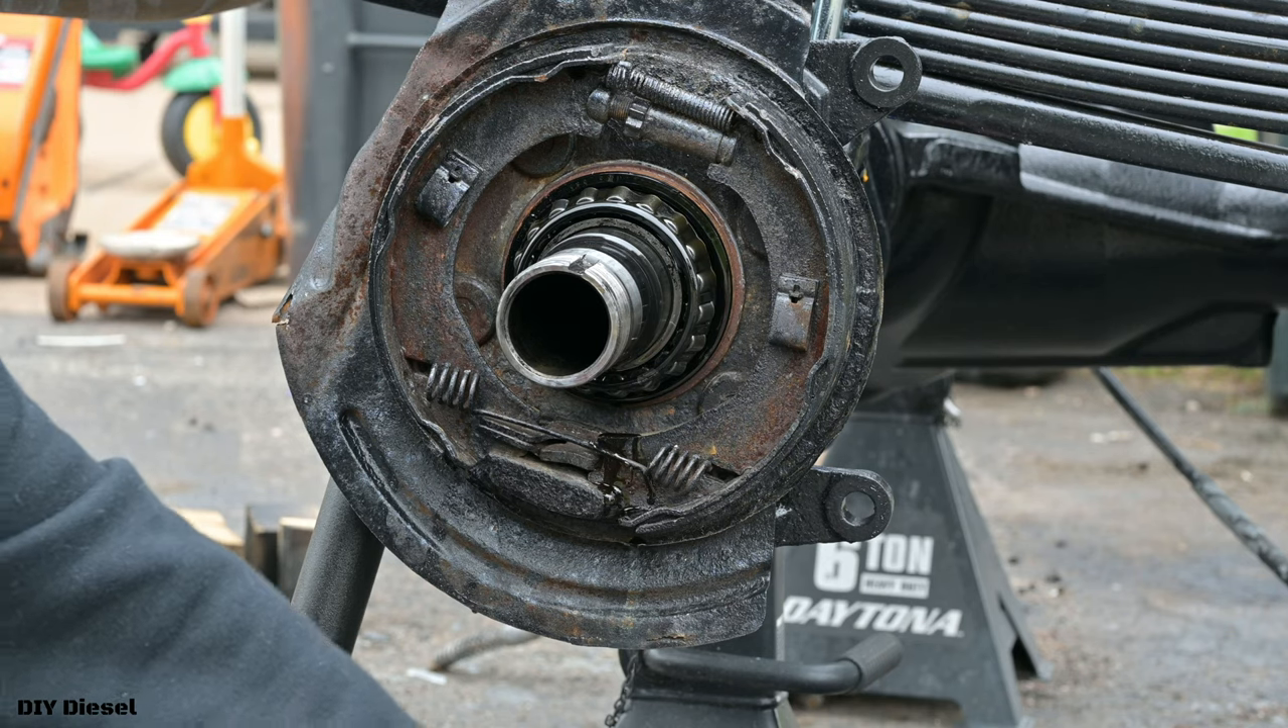Now at this point you've got your bearing right here that we've got to take off.